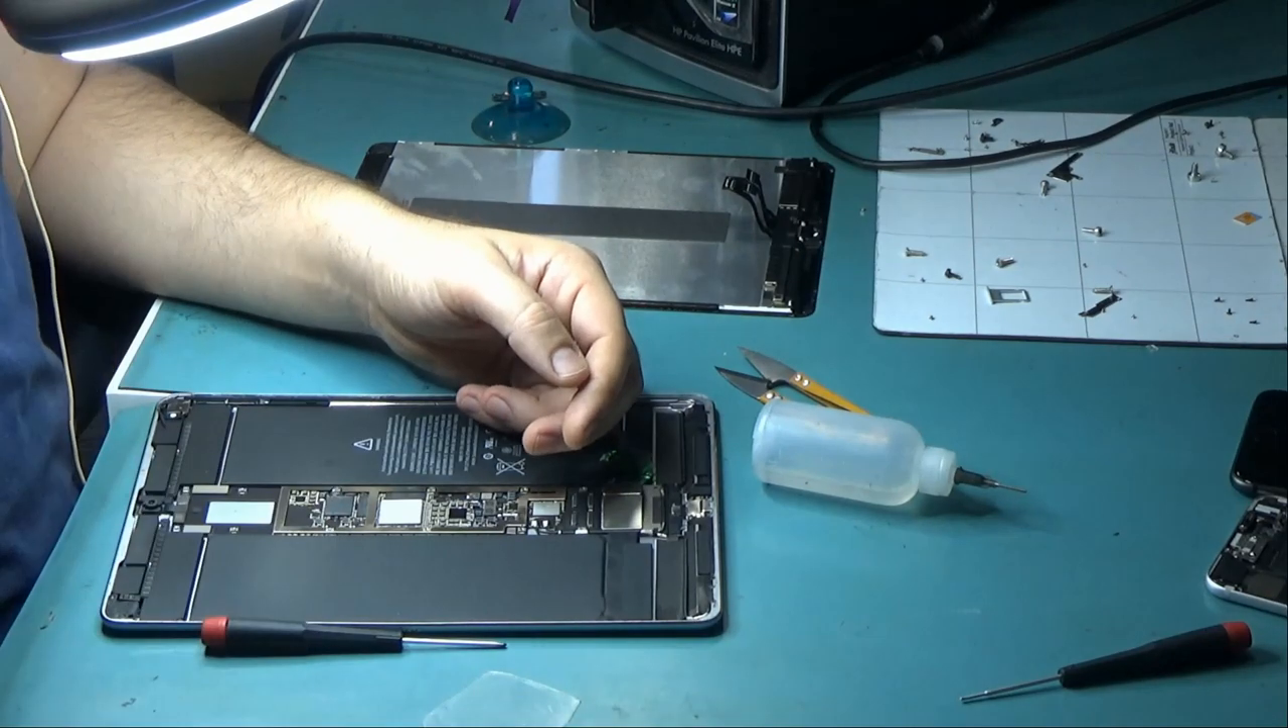Okay so now we exposed the motherboard.